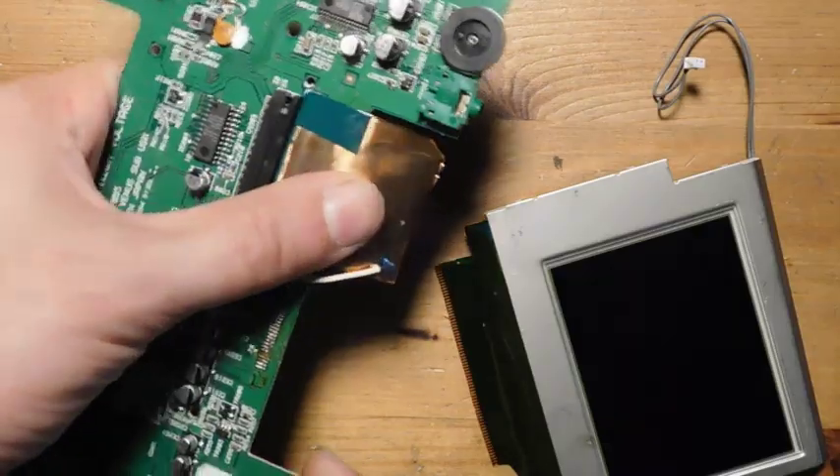Okay so there we go now the screen has been removed and we're going to go ahead and get started with the installation of the new screen.